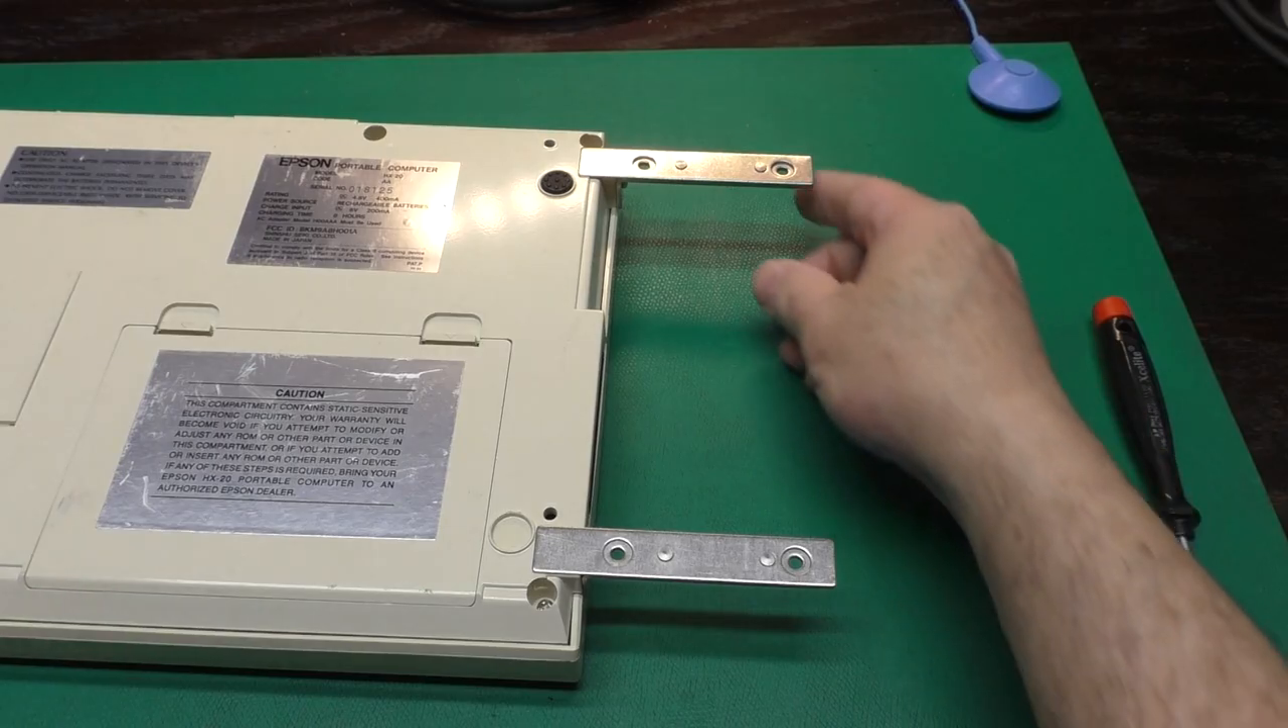Now we're left with these brackets sticking out the side here.